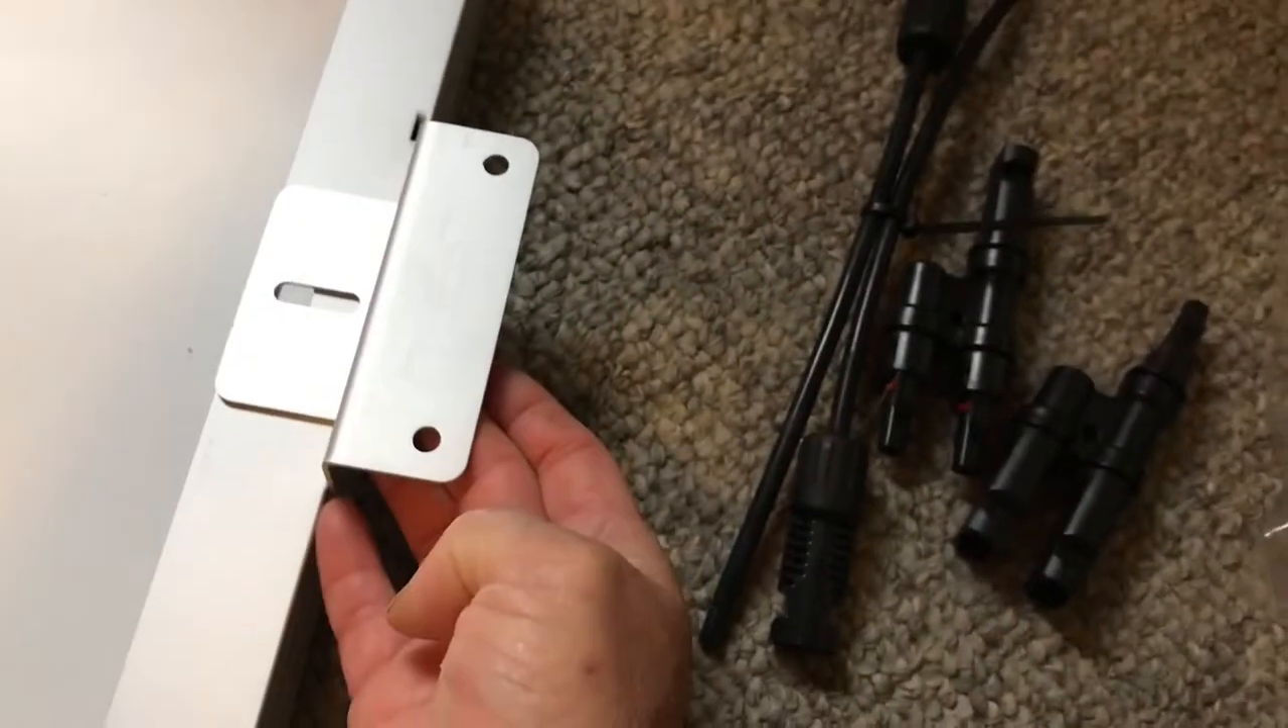These are the brackets which I have not installed yet.